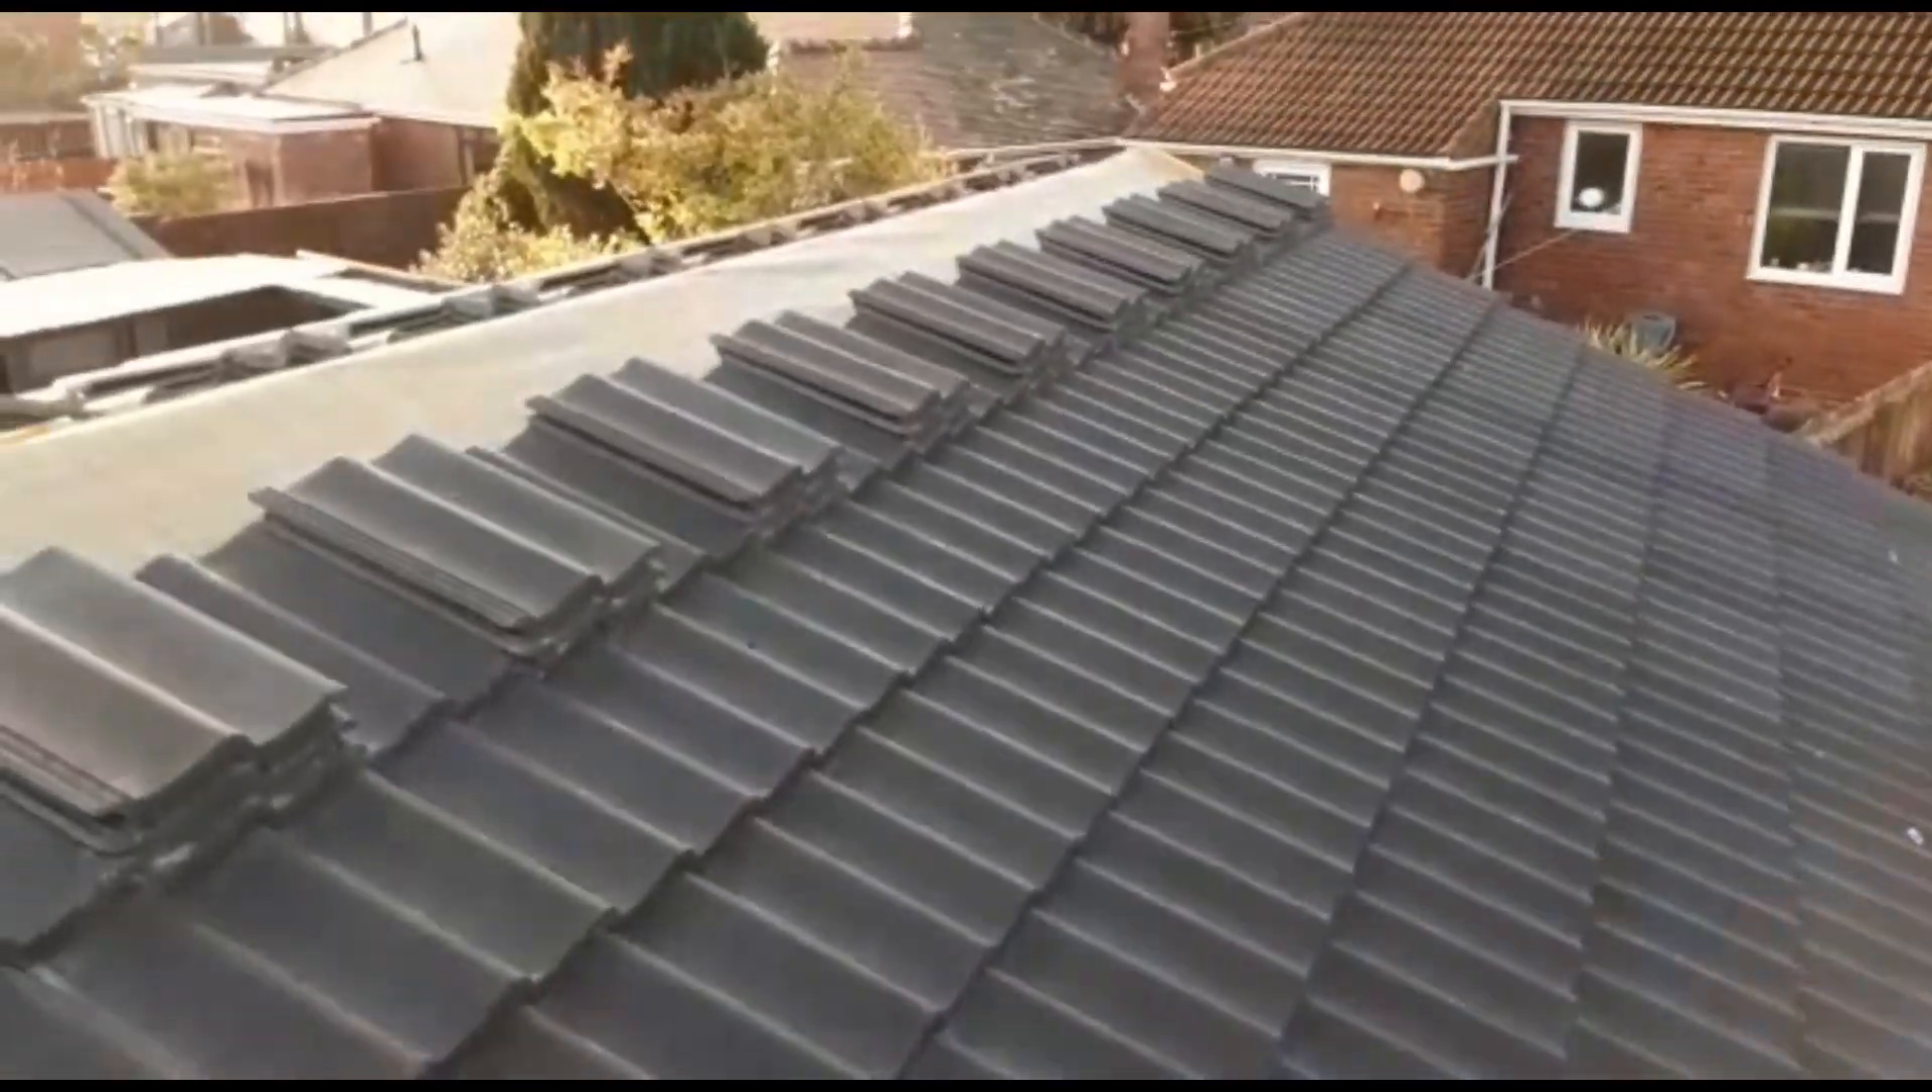I've got the dry ridge system to put on, so I can't do the tops yet.